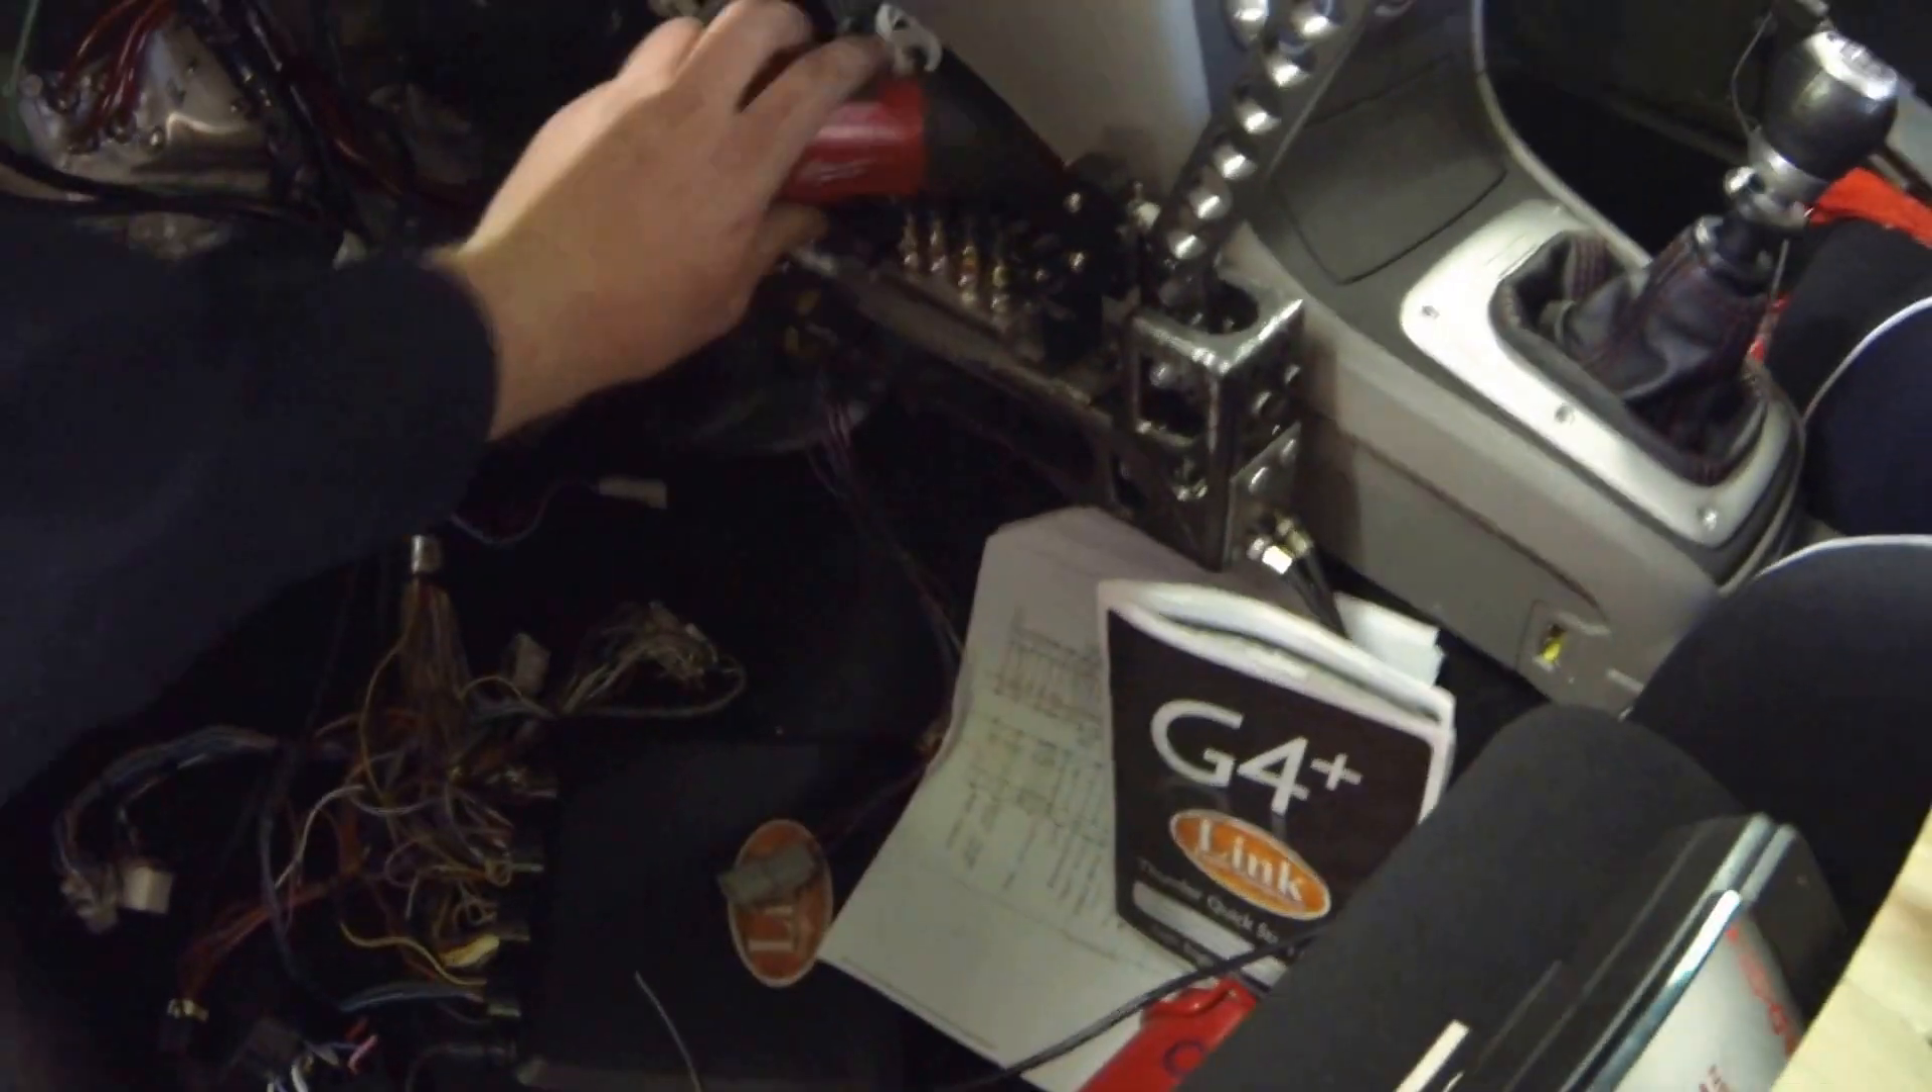Down here, we've got a mess of wiring, which is the engine management. It's obviously not fully wrapped up just yet.